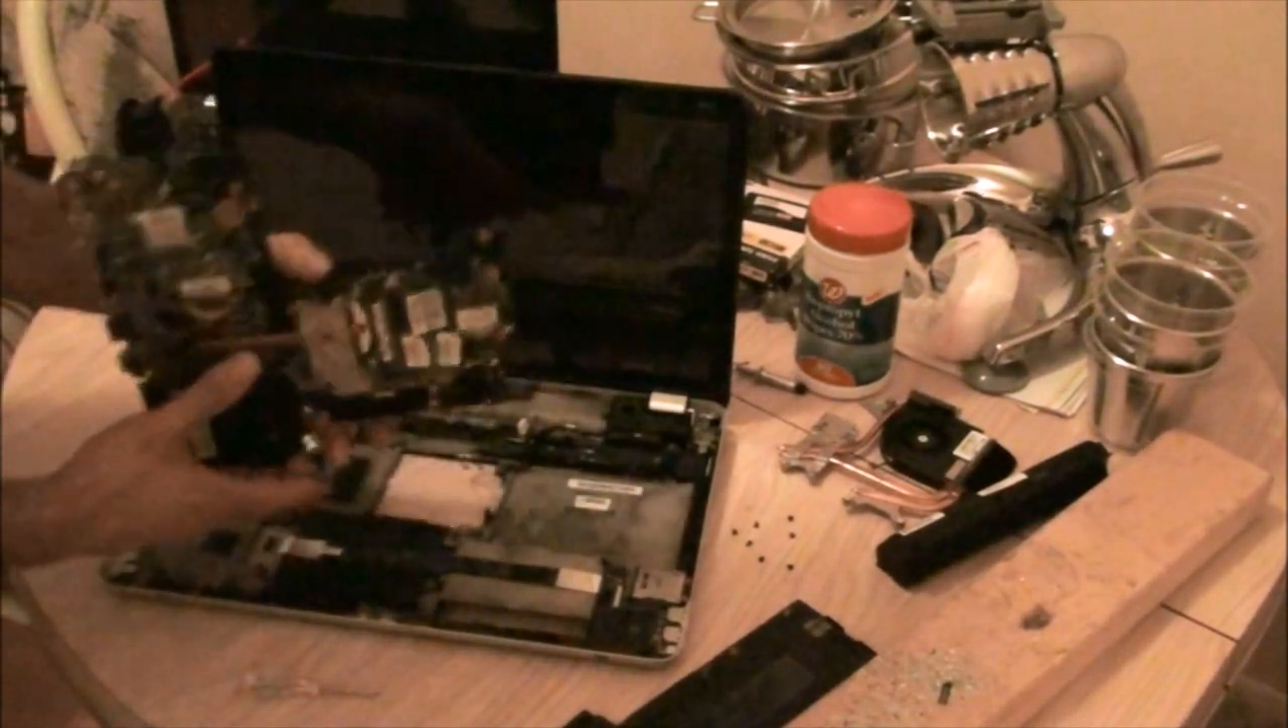Alright, now you got your motherboard out.